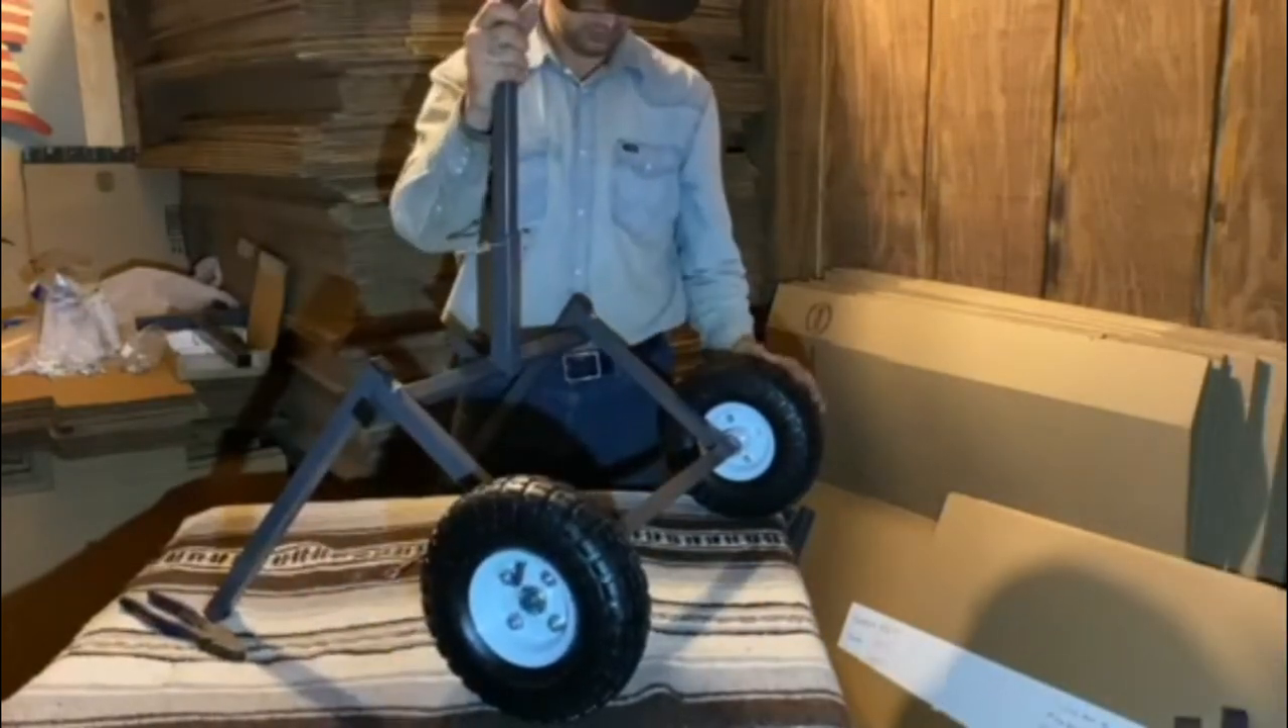Now your cart is put together.